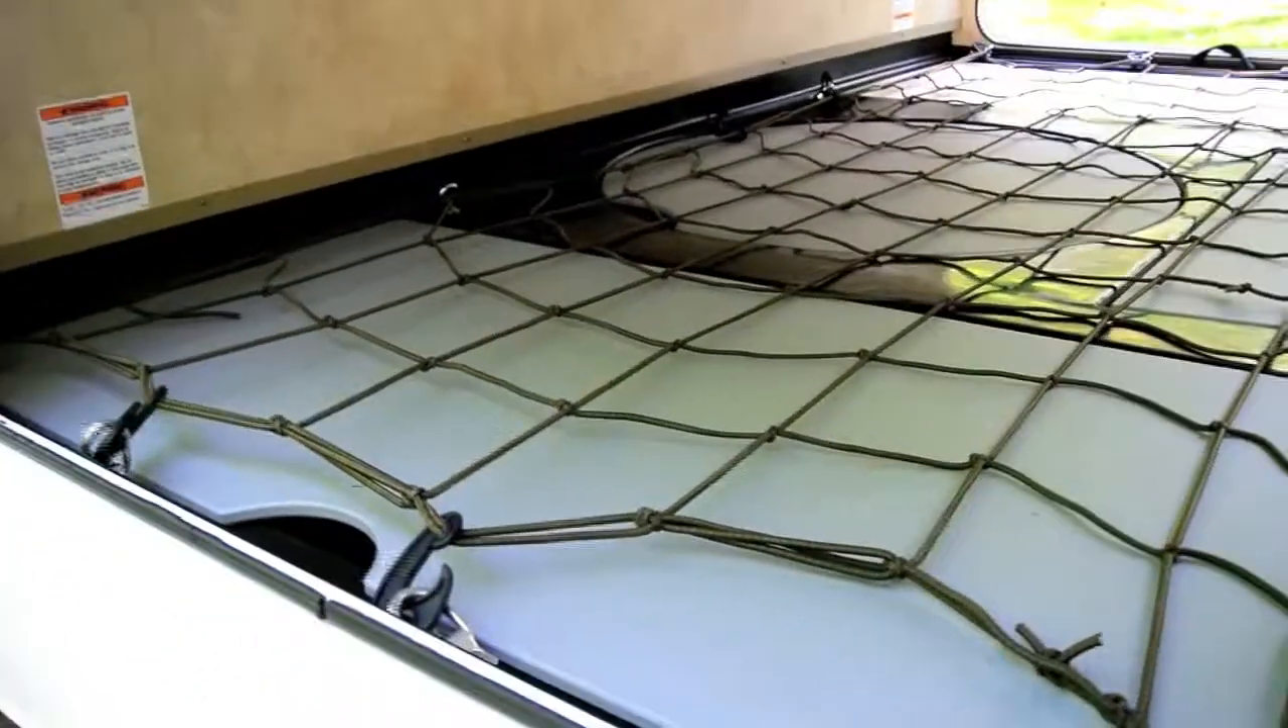So, now I've got the cargo net on.